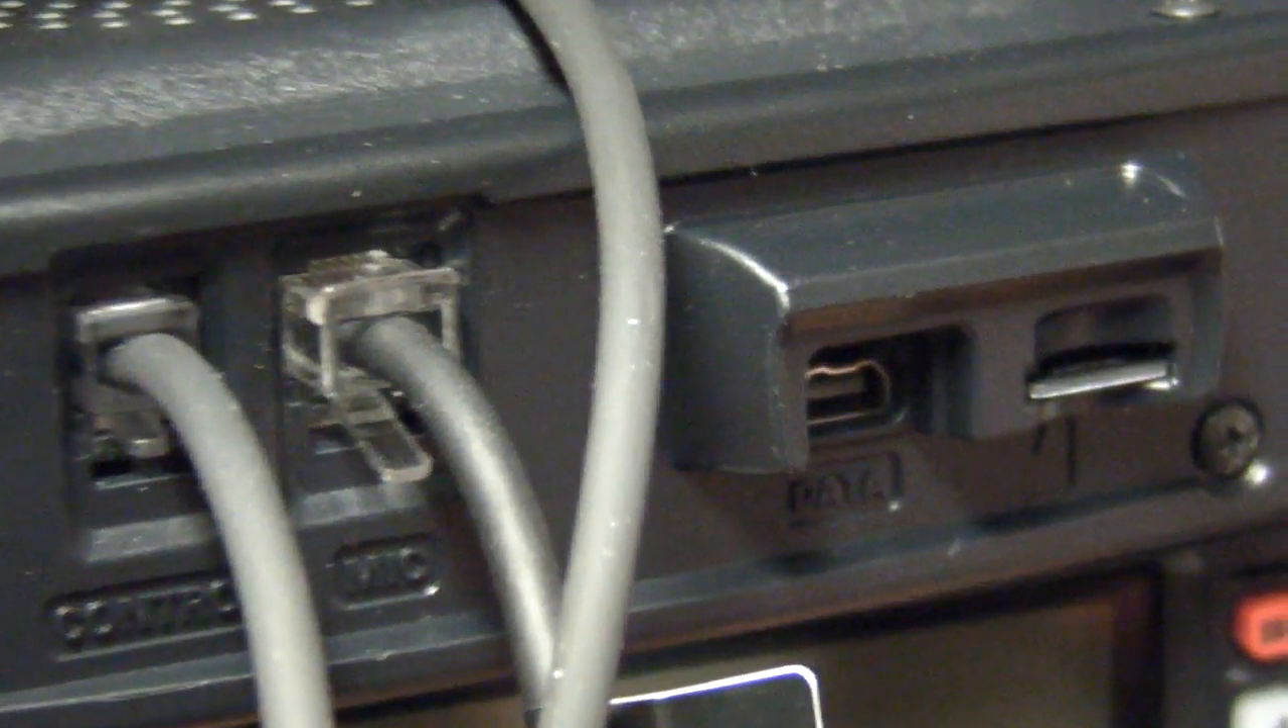Right there you can just see the card sticking out.